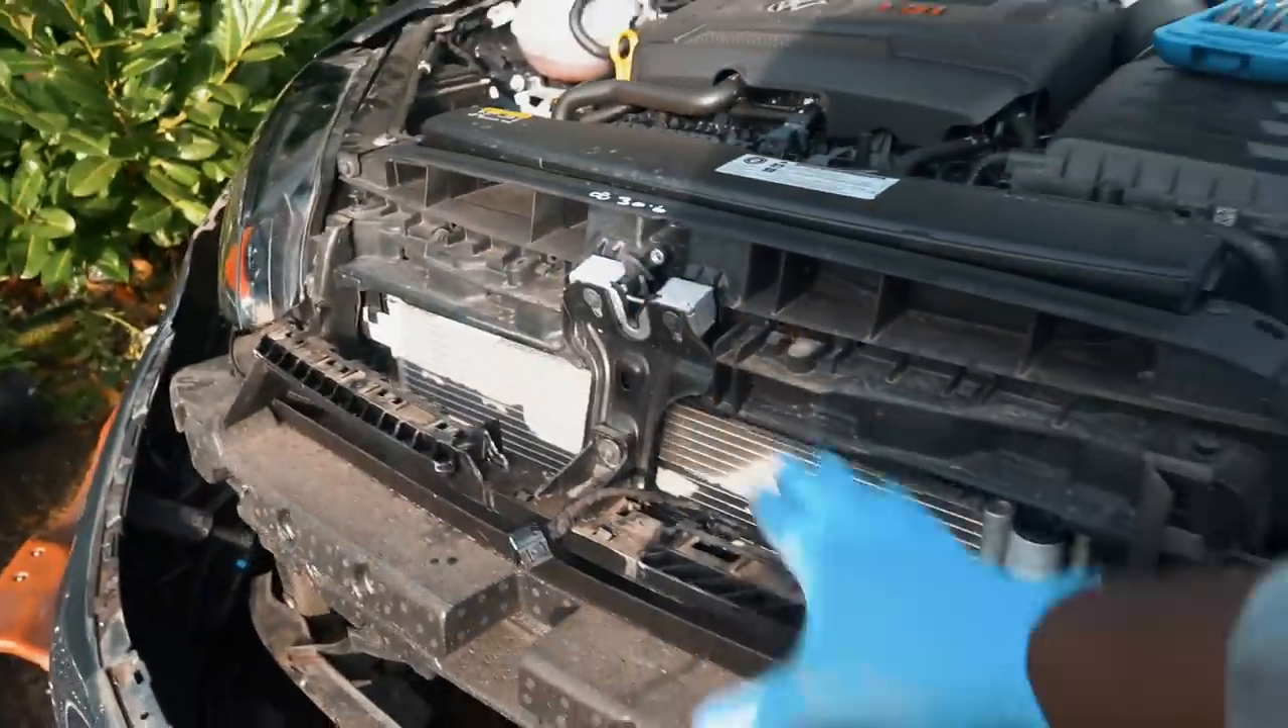But anyway, as you can see, we went ahead and got the bumper off.